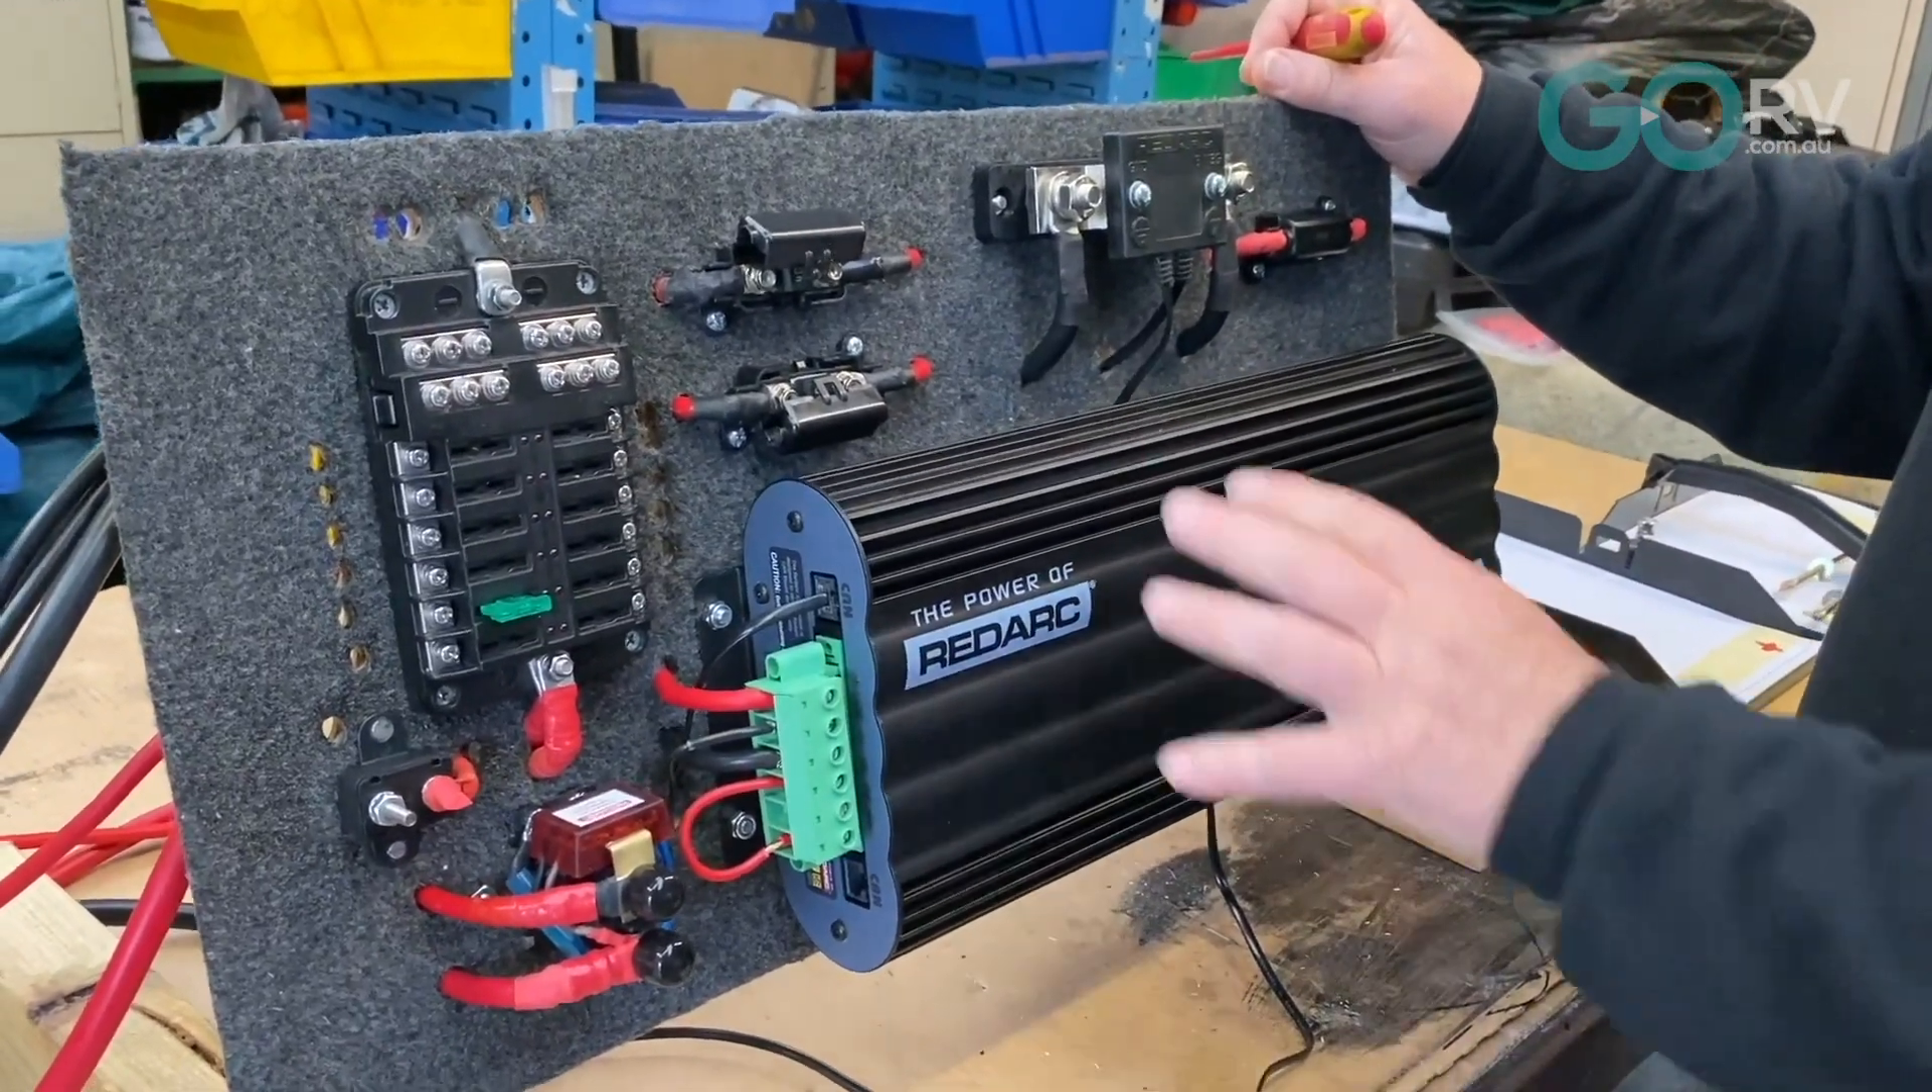So here it is here we've covered the marine ply with some carpet some industrial carpet and there's all the components now on there.